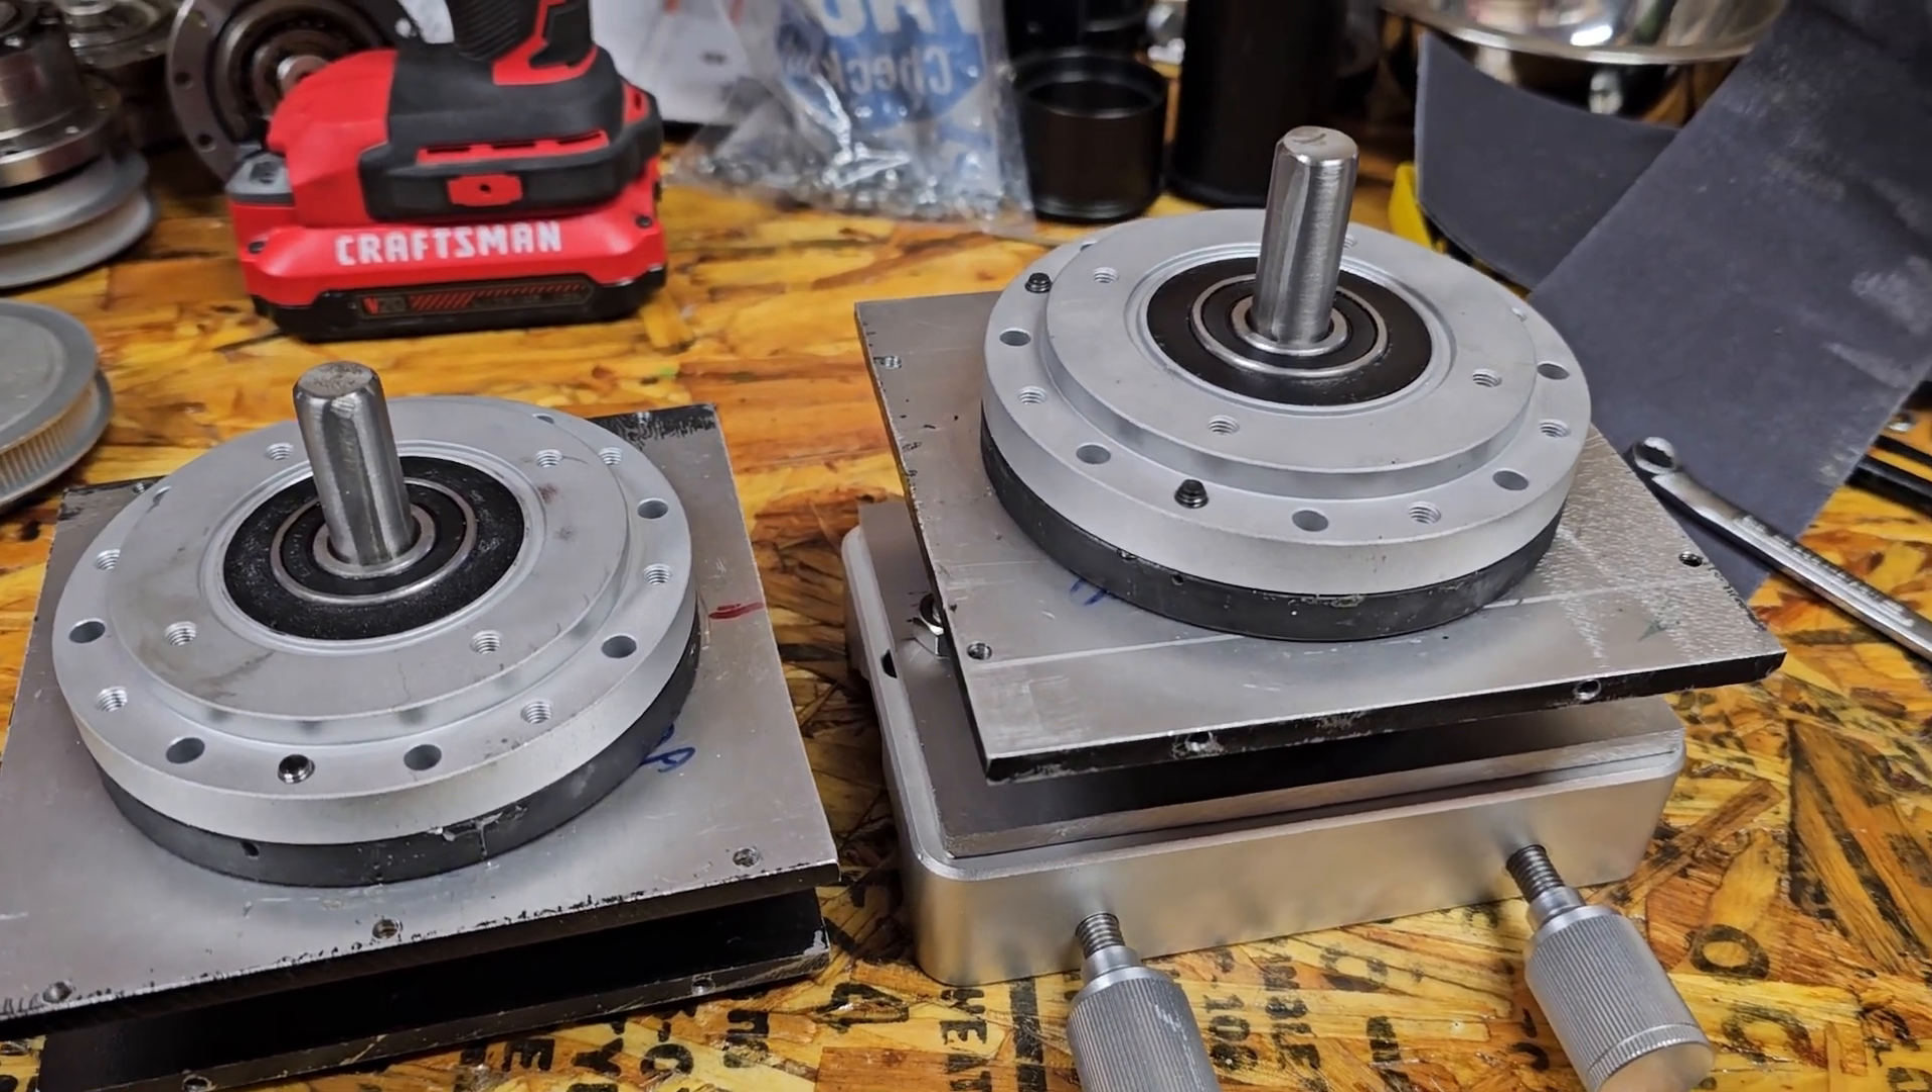Okay, bearings are in. Now, I just got to put the pulleys on and we'll be ready to install them.